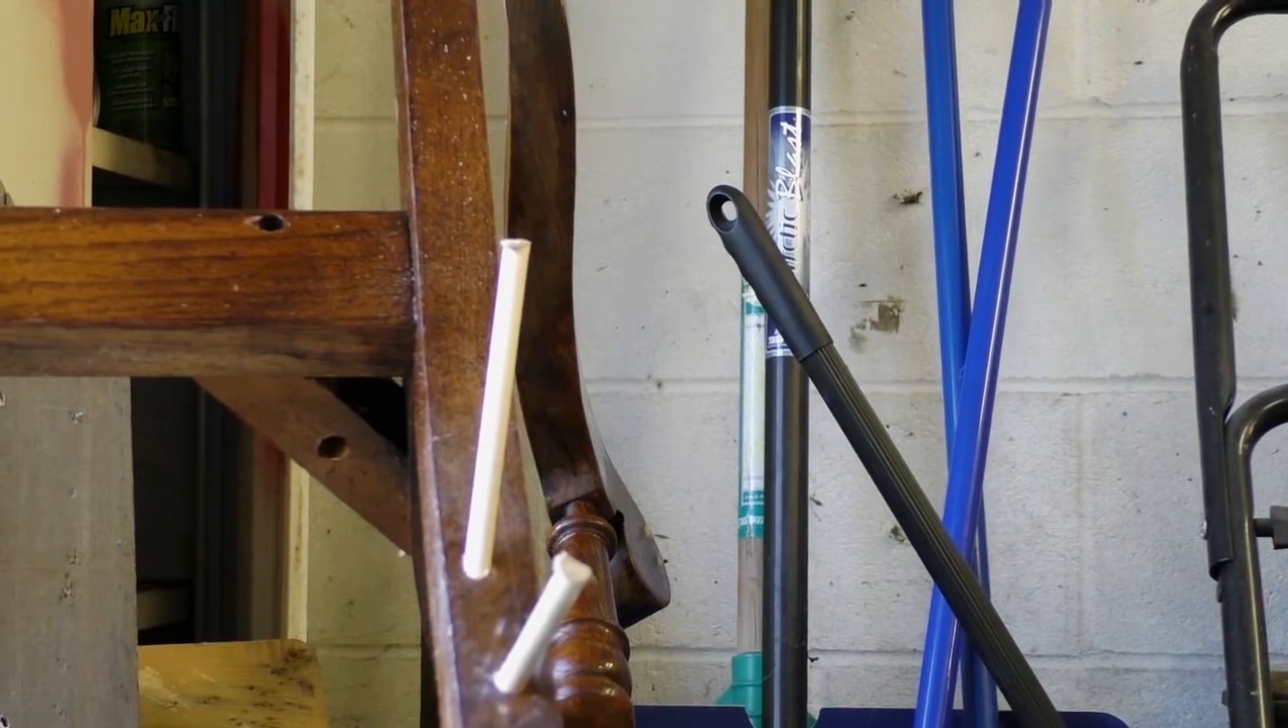And there's what the other side looks like with the dowels in it.